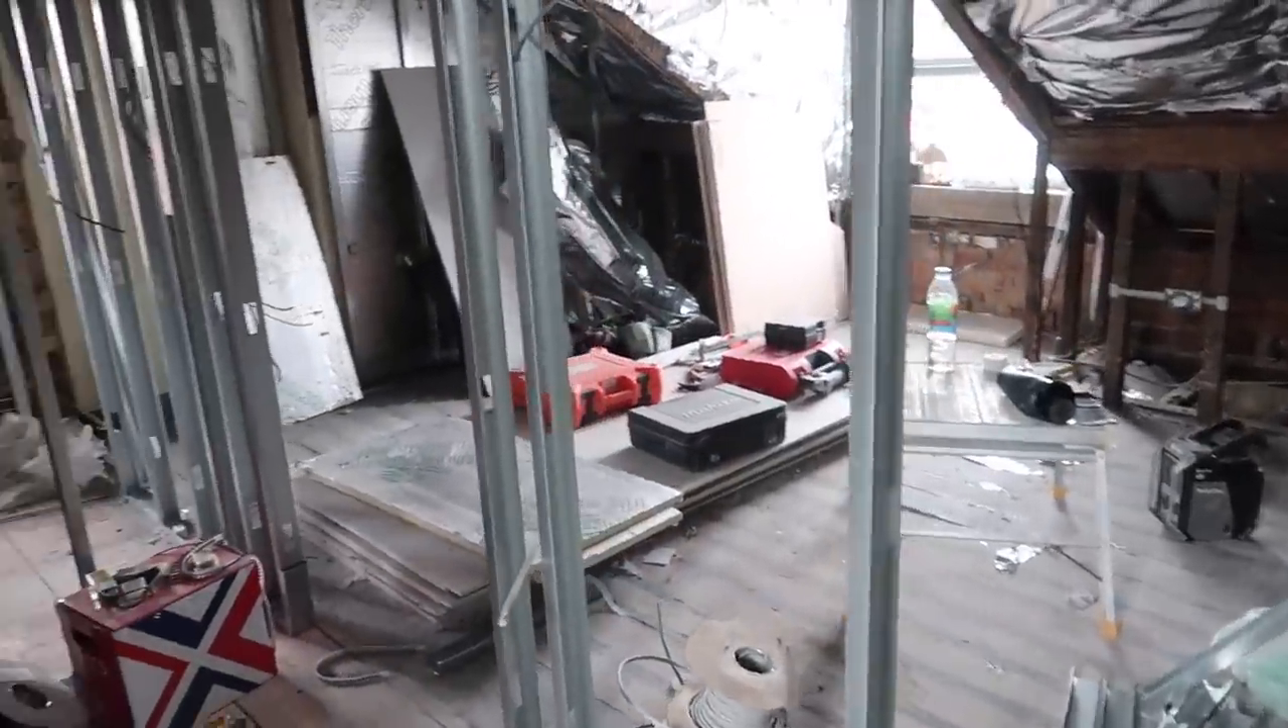And then on the top floor we've had the walls, the stud walls started to be put in which is good because then it's taking a little bit more shape and we can see what it's going to look like.